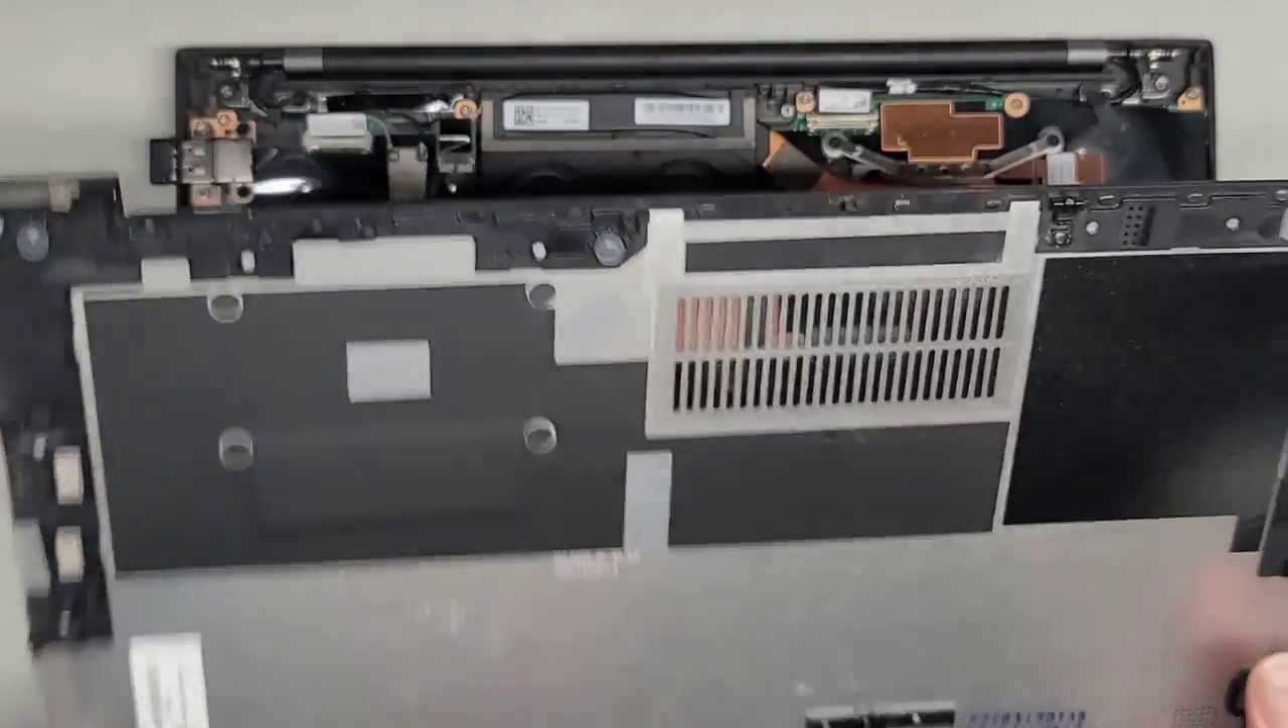We got the bottom cover off, came out really easy.